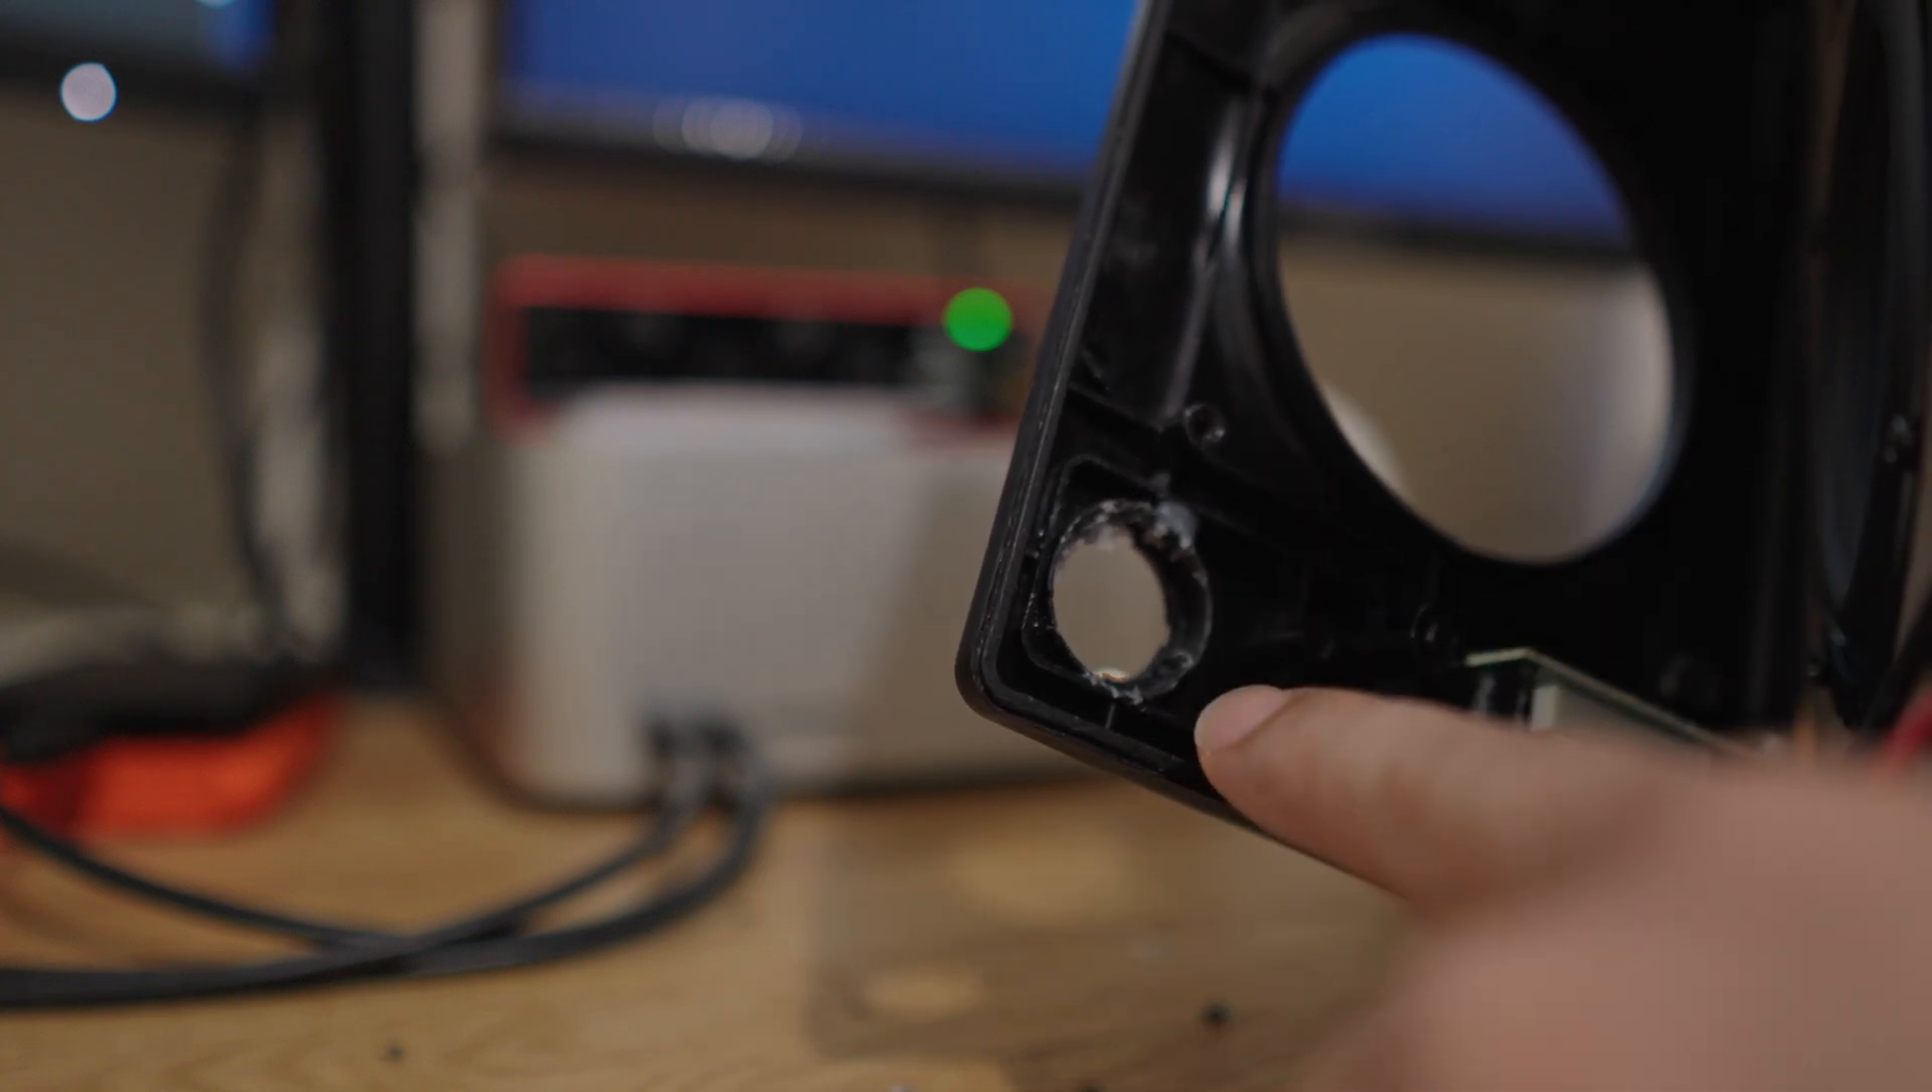Took some doing, but finally managed to get the old rocker switch out of the hole right here.